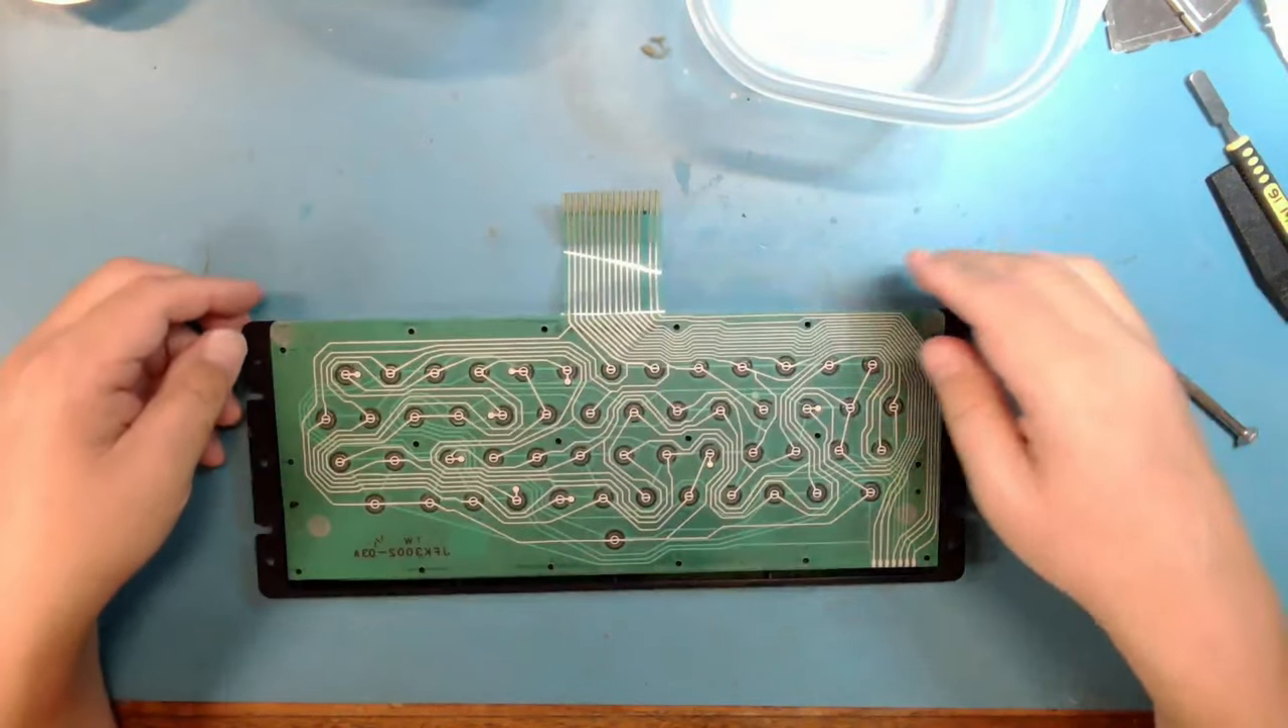And you have the exposed membrane now.